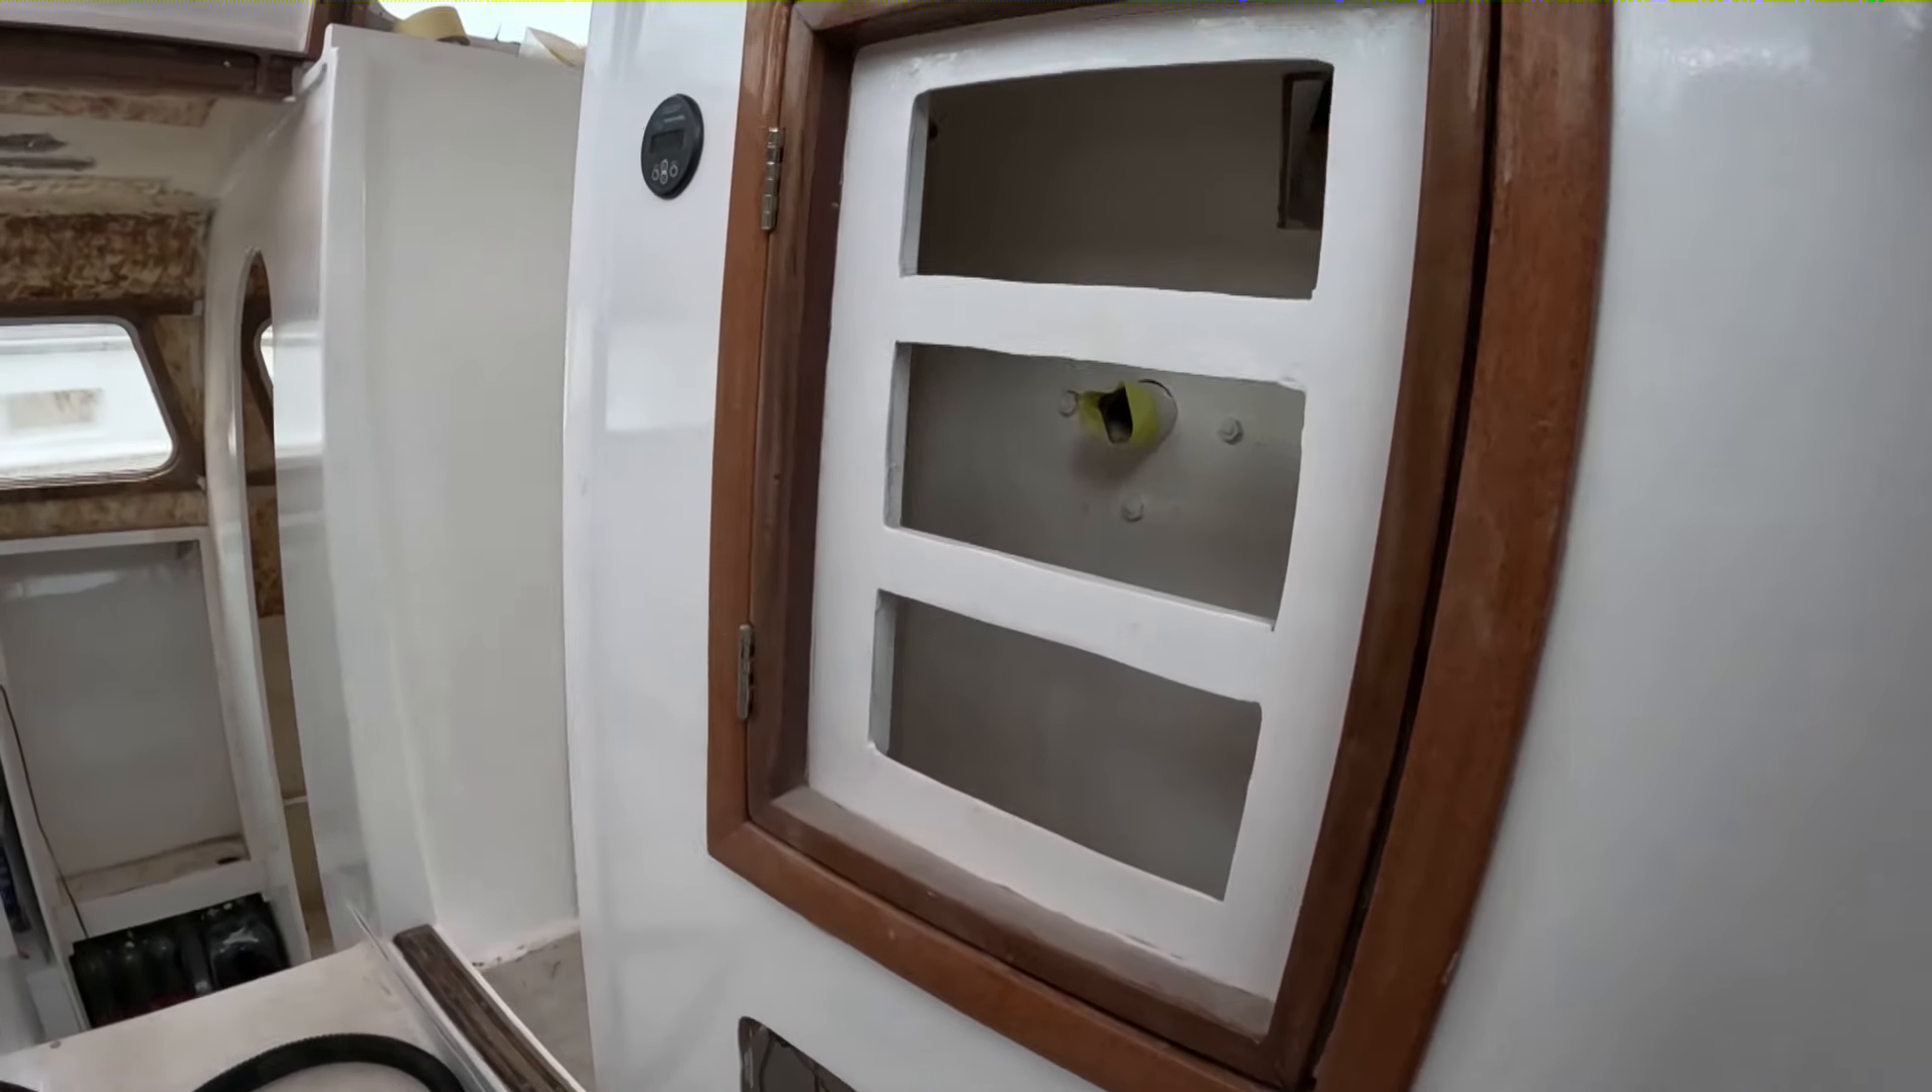Die Schalttafel ist montiert, allerdings ist noch kein einziger Schalter drinnen.